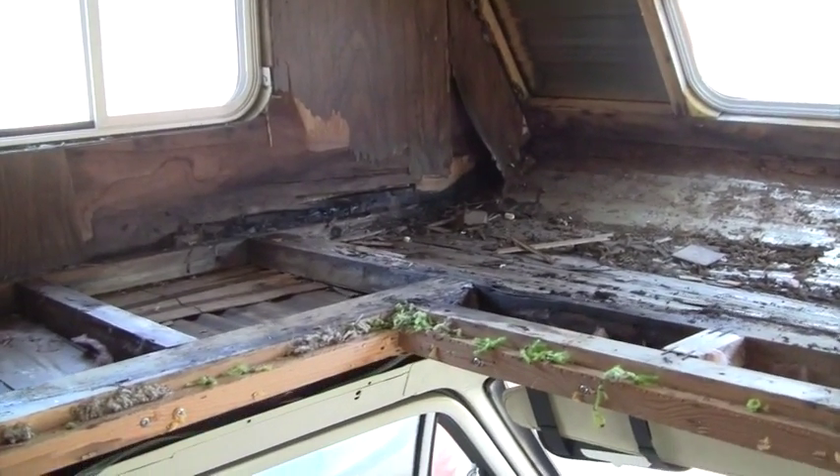Still working on taking up the what's left of the framing and this decking up here in this bunk over the cab.